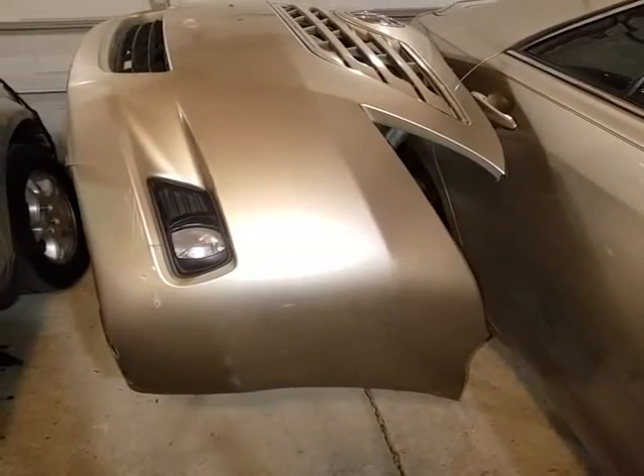Okay so here's the bumper cover removed.